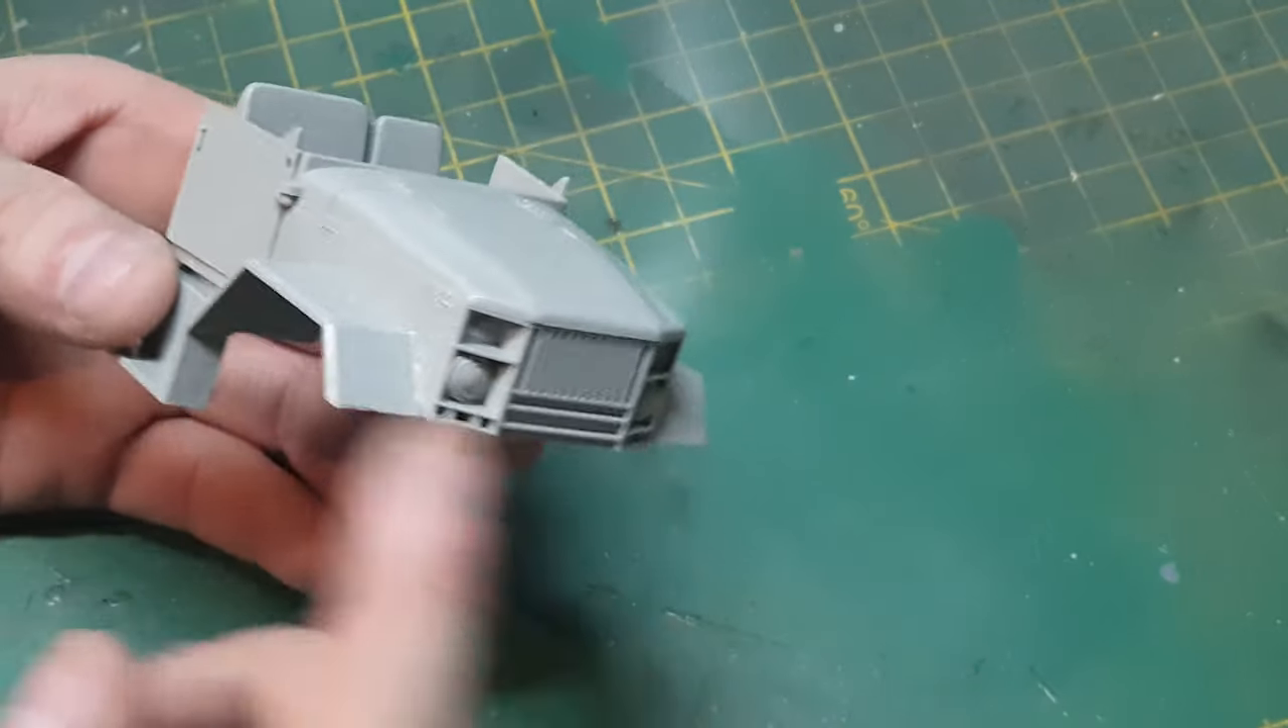I had to put the sides and the front grille and the hood on and stuff.